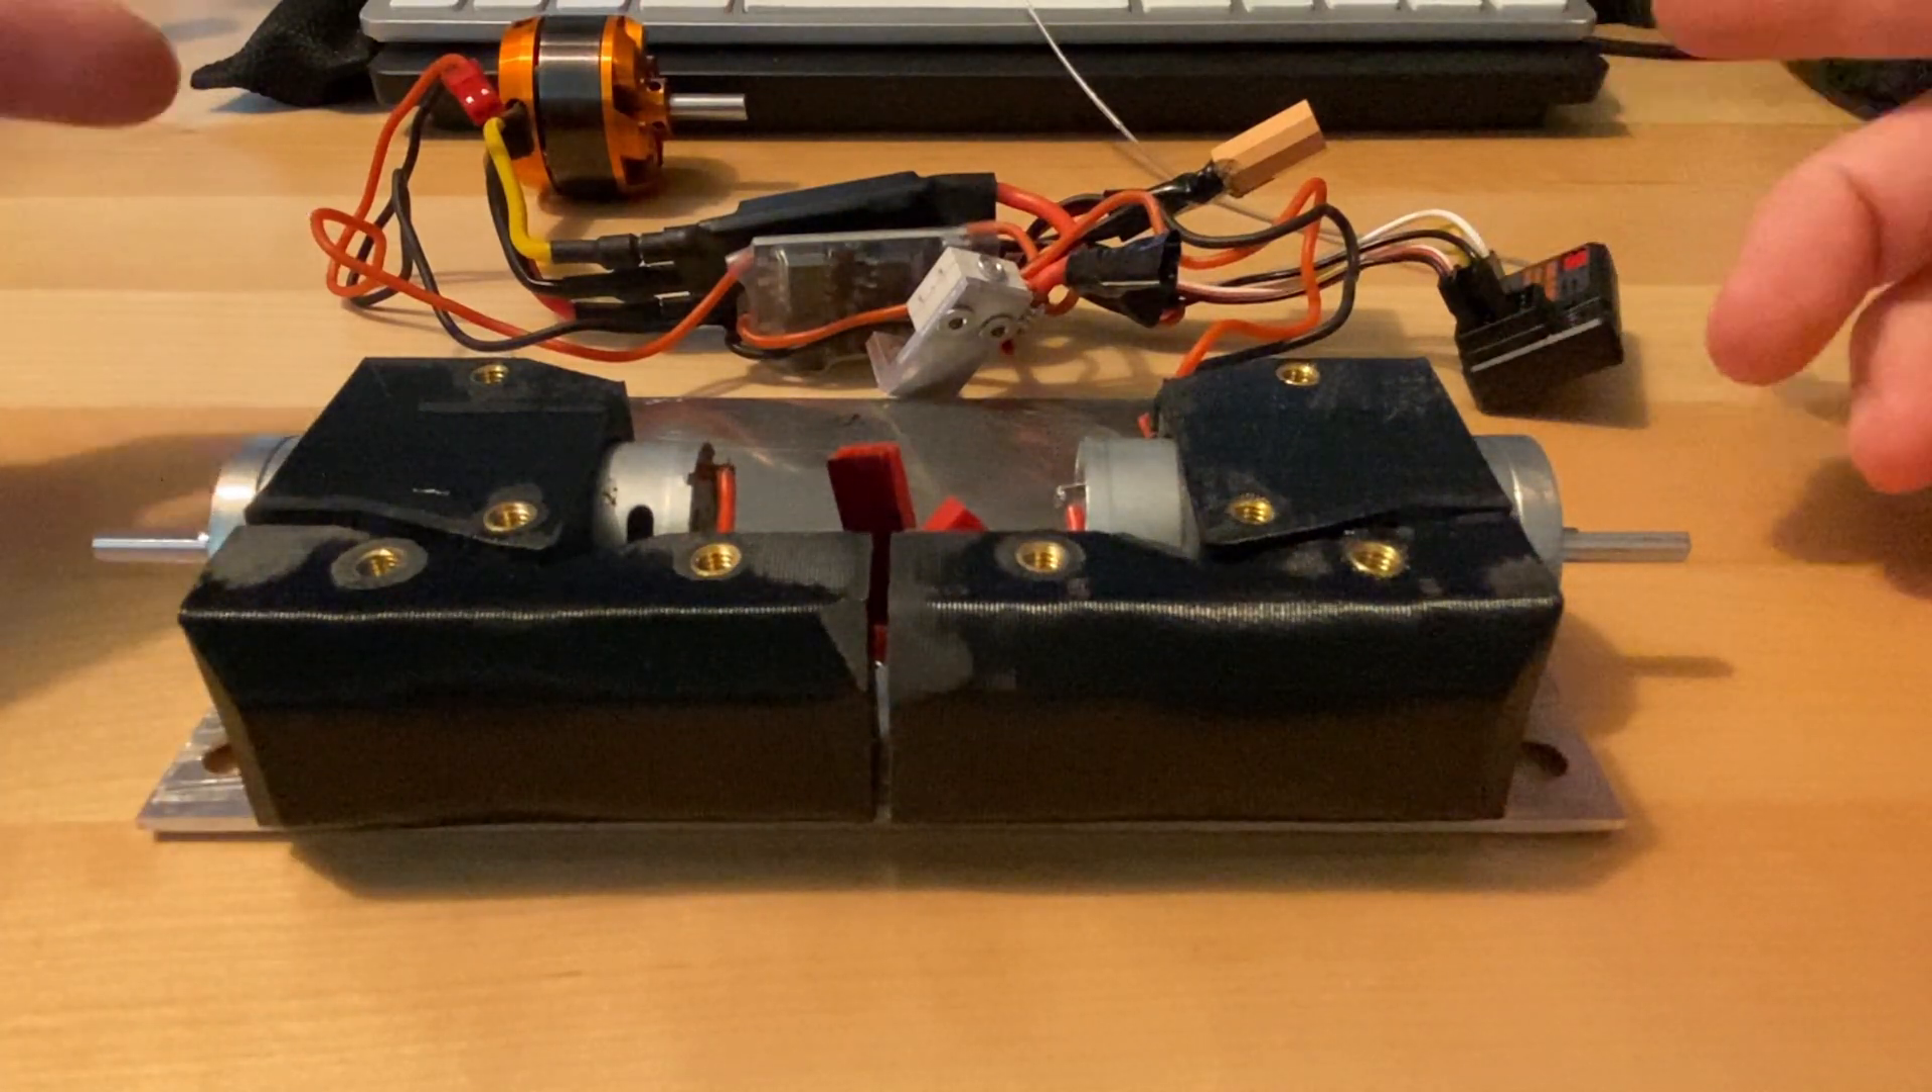And we're almost ready to roll. Just need some wheels.